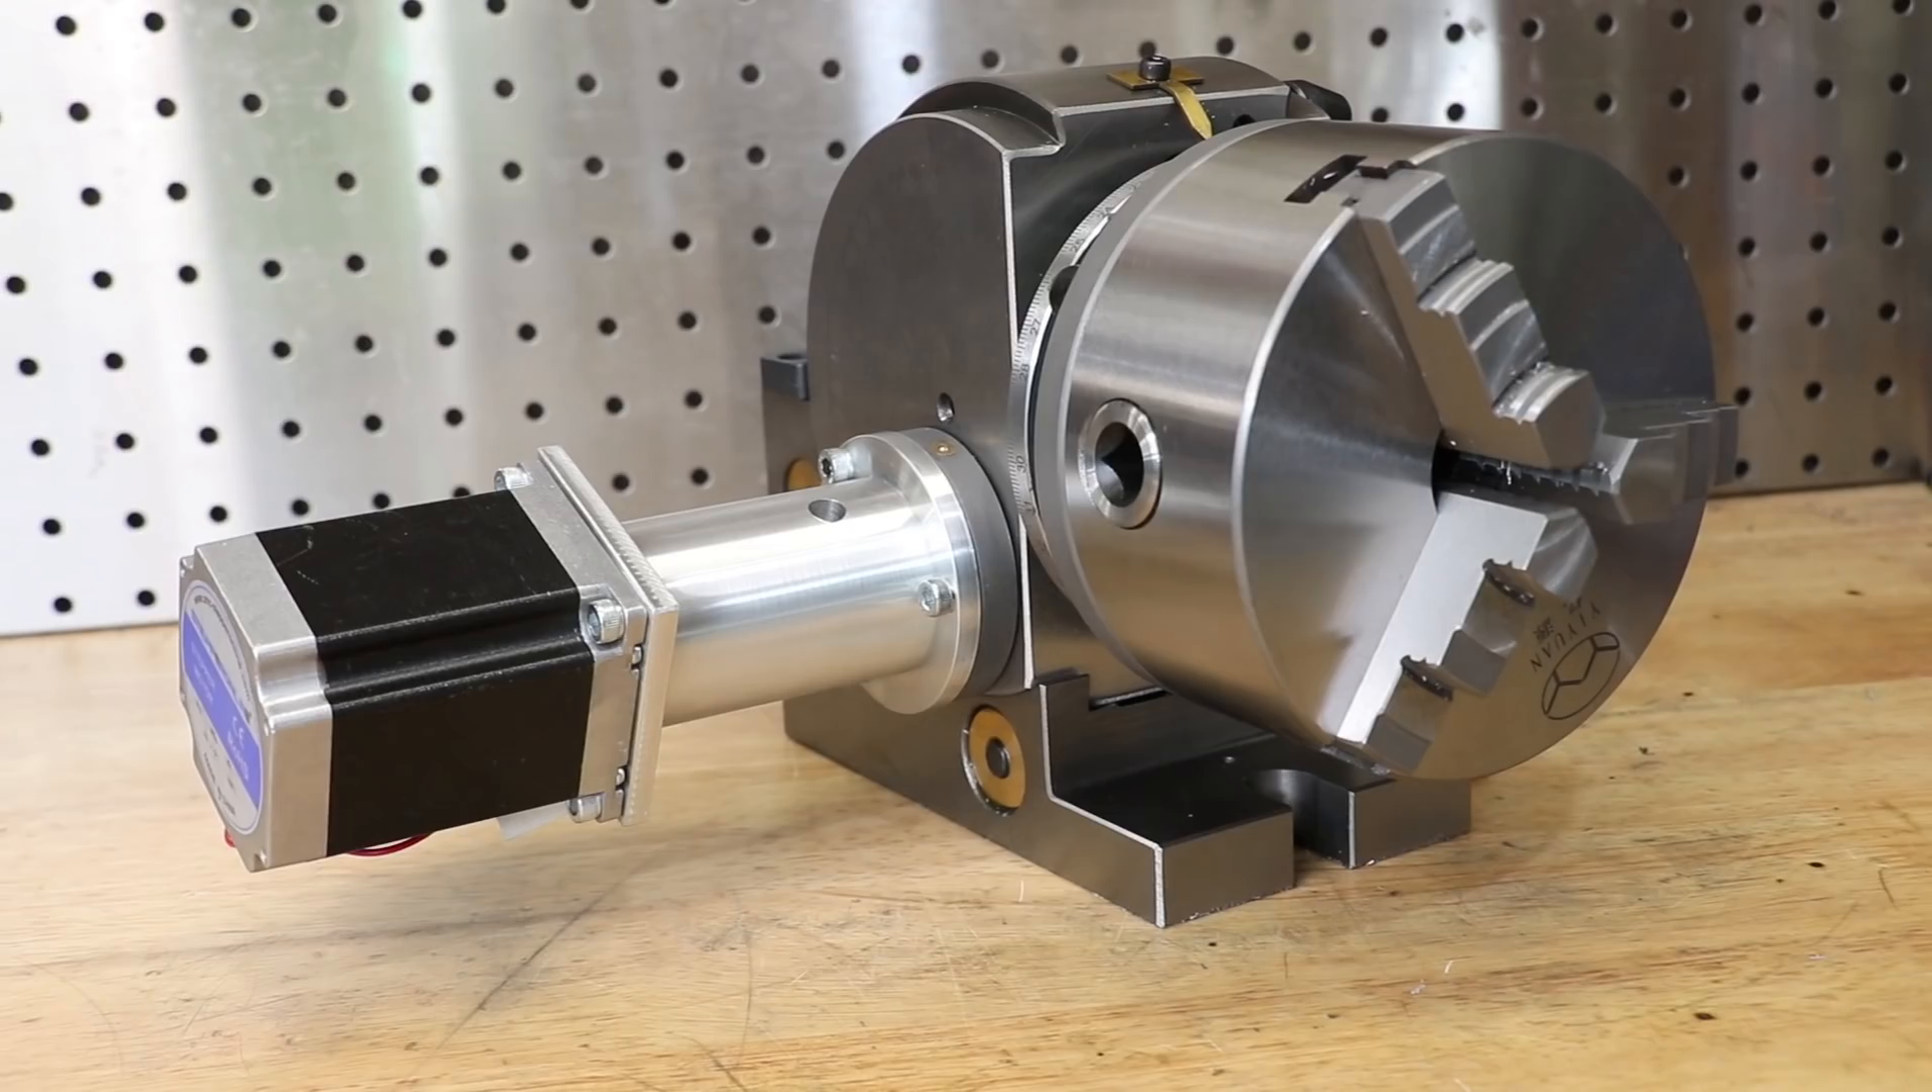And that's the stepper motor on, and the build portion is done.